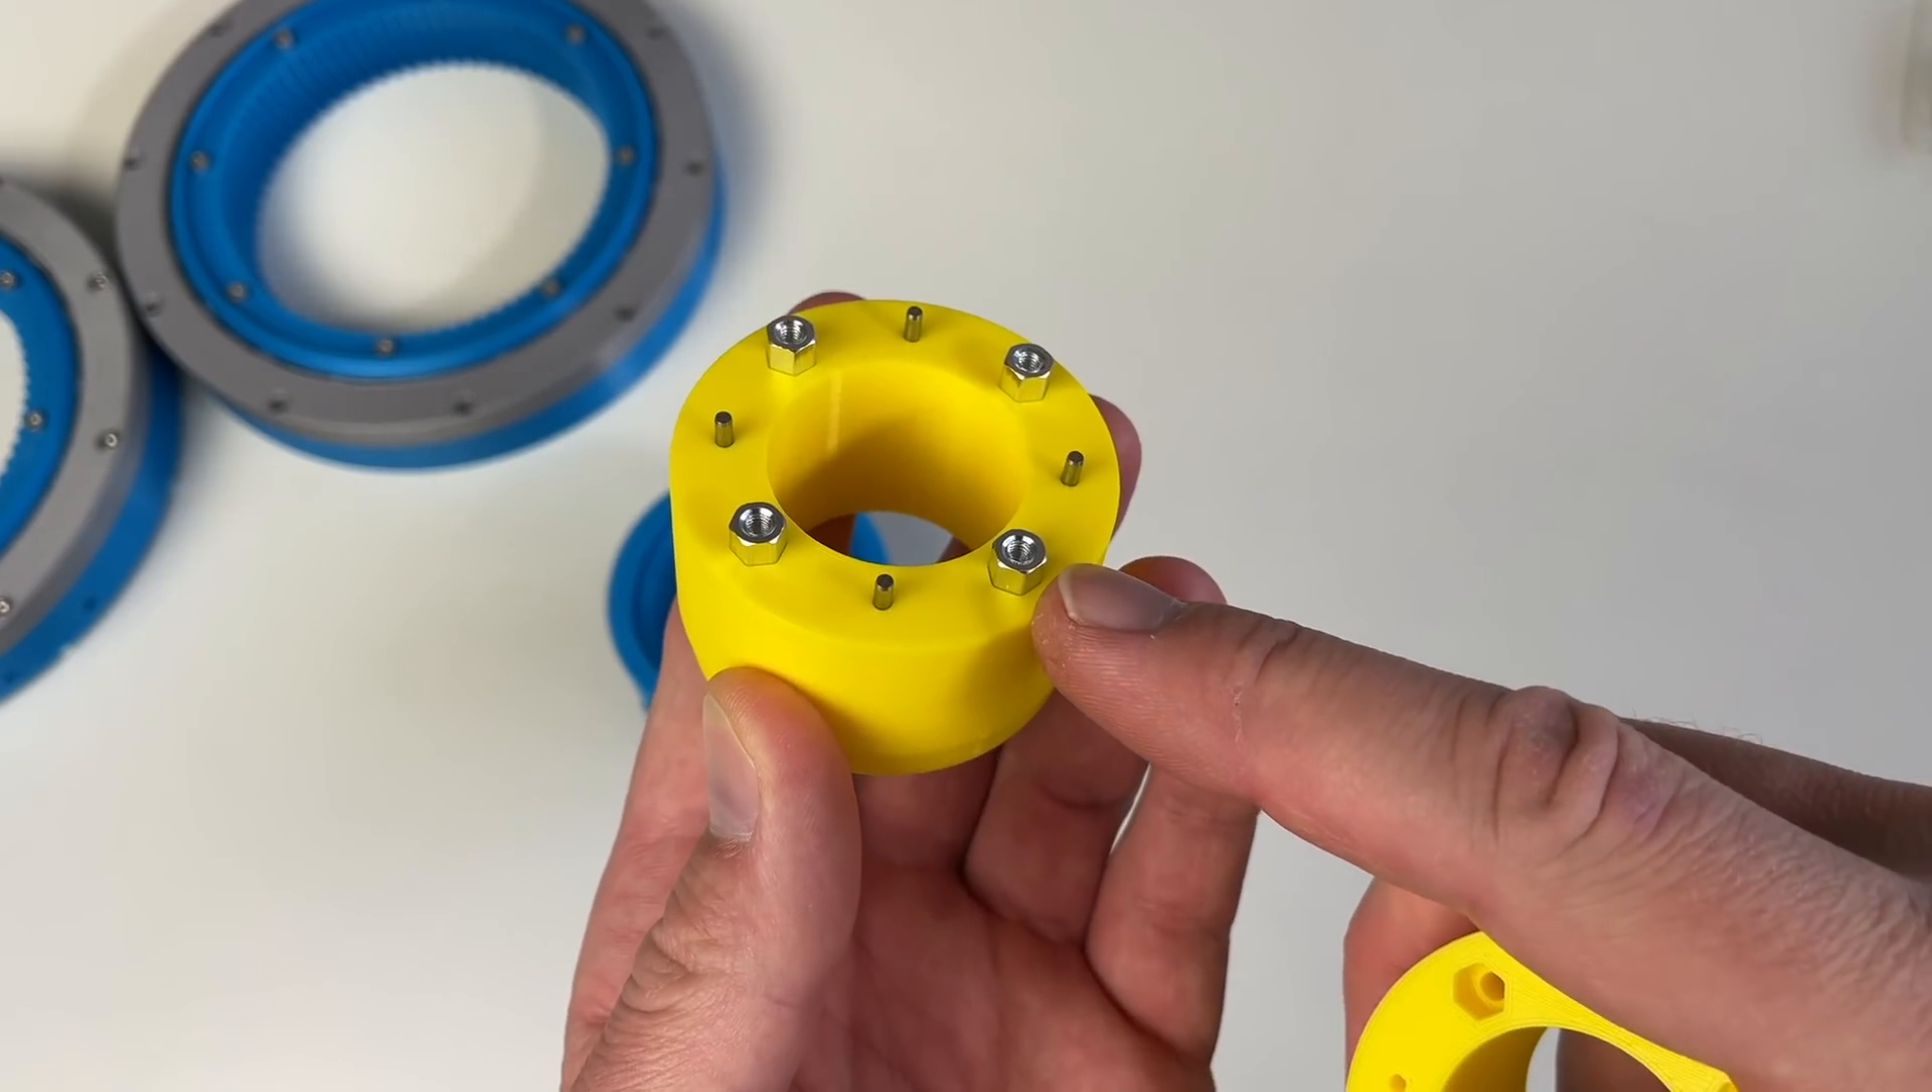And here I installed the M3 nuts and the dowel pins.